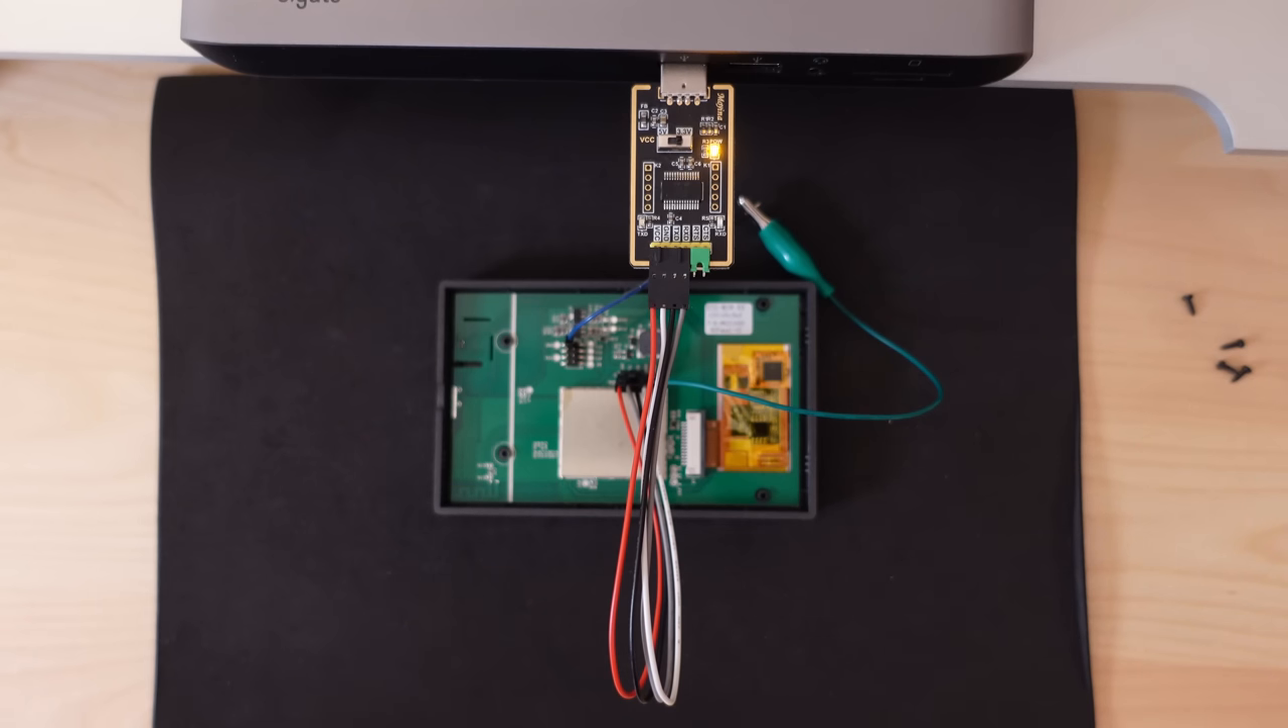So now we've got the hardware connected up.